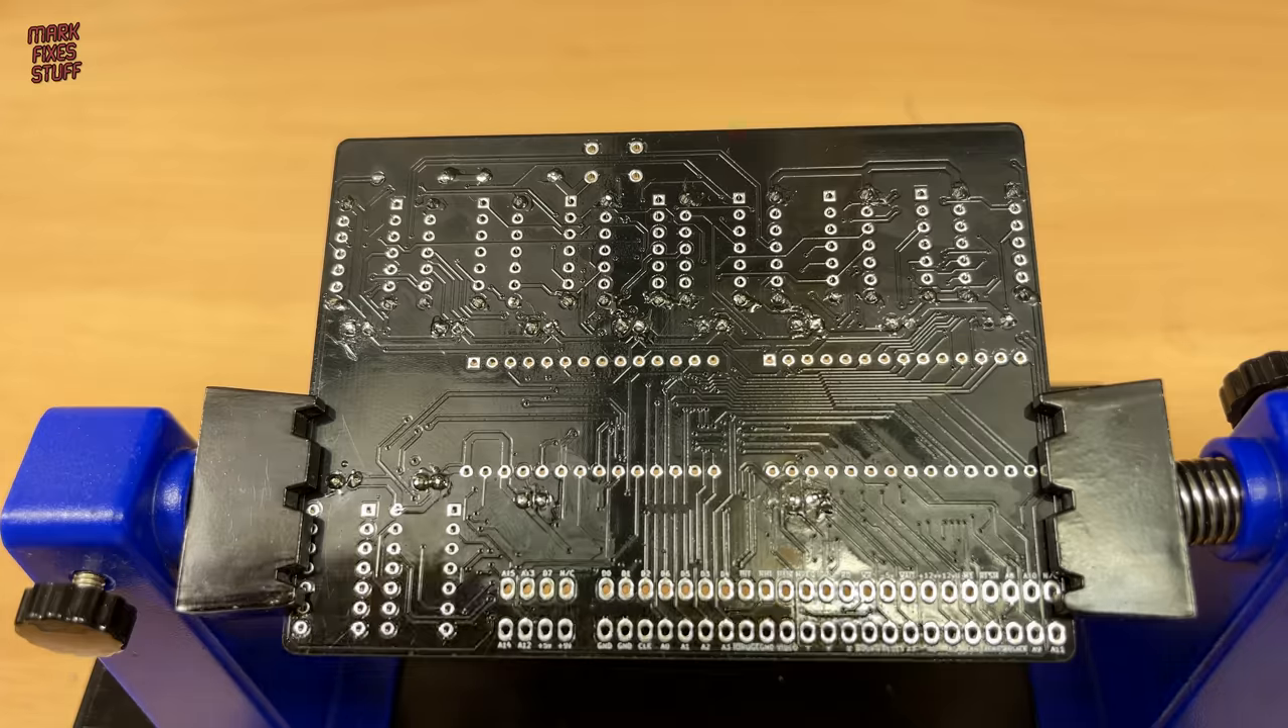After removing the tape, I just have one gazillion pins left to solder.